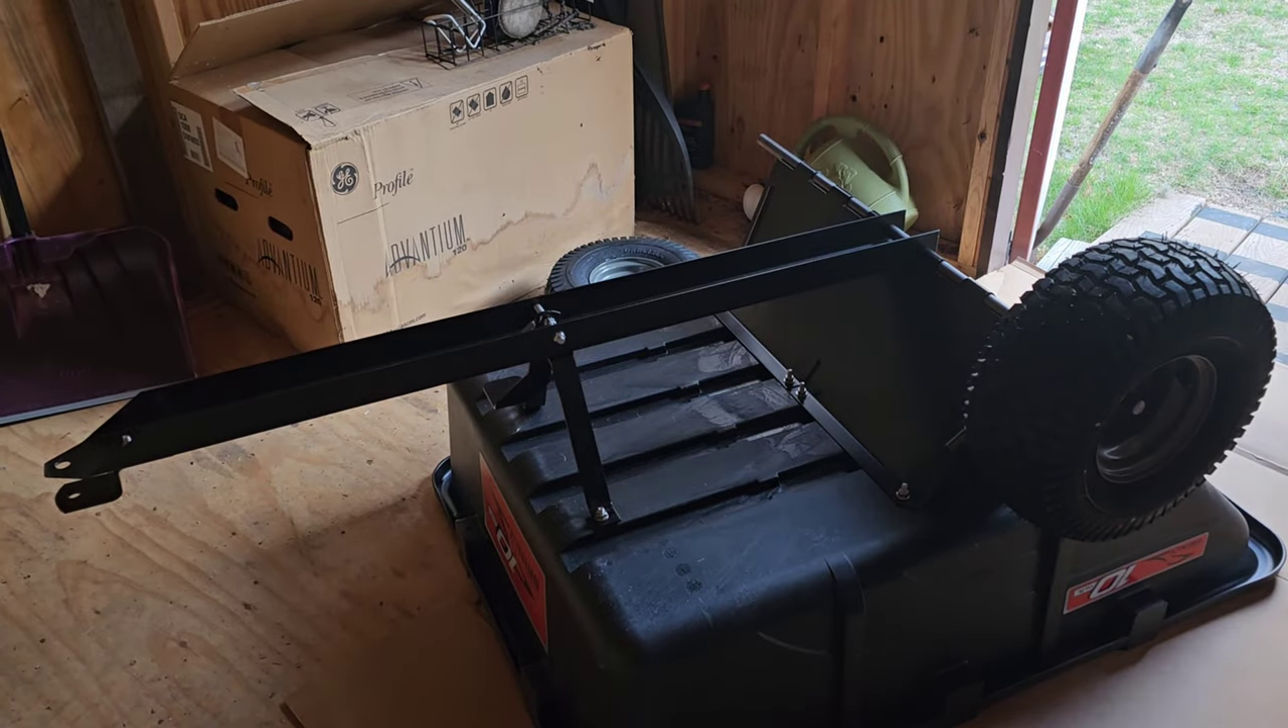I've already got the tire on there.